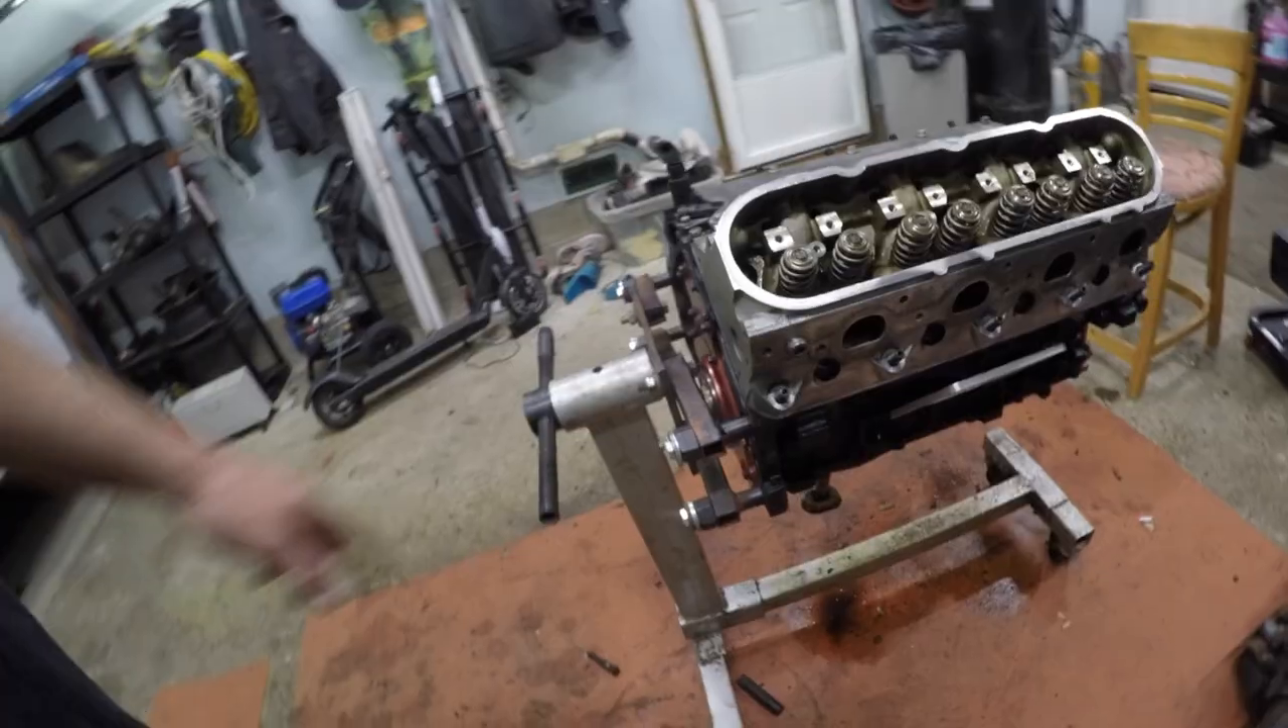We've got one head done with the springs. All we're waiting for is a rocker kit and then we can get the play-doh test done on that one.